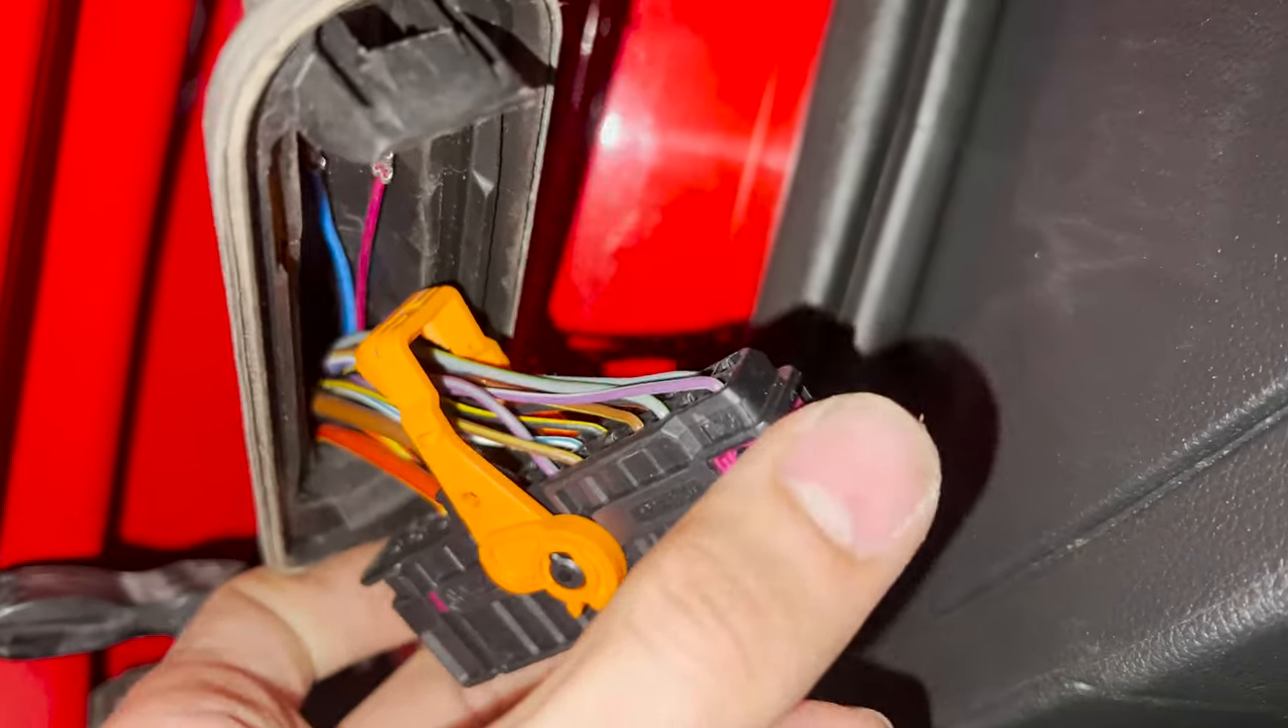The wires have ran through. And now, we need to just connect them into this door connector.